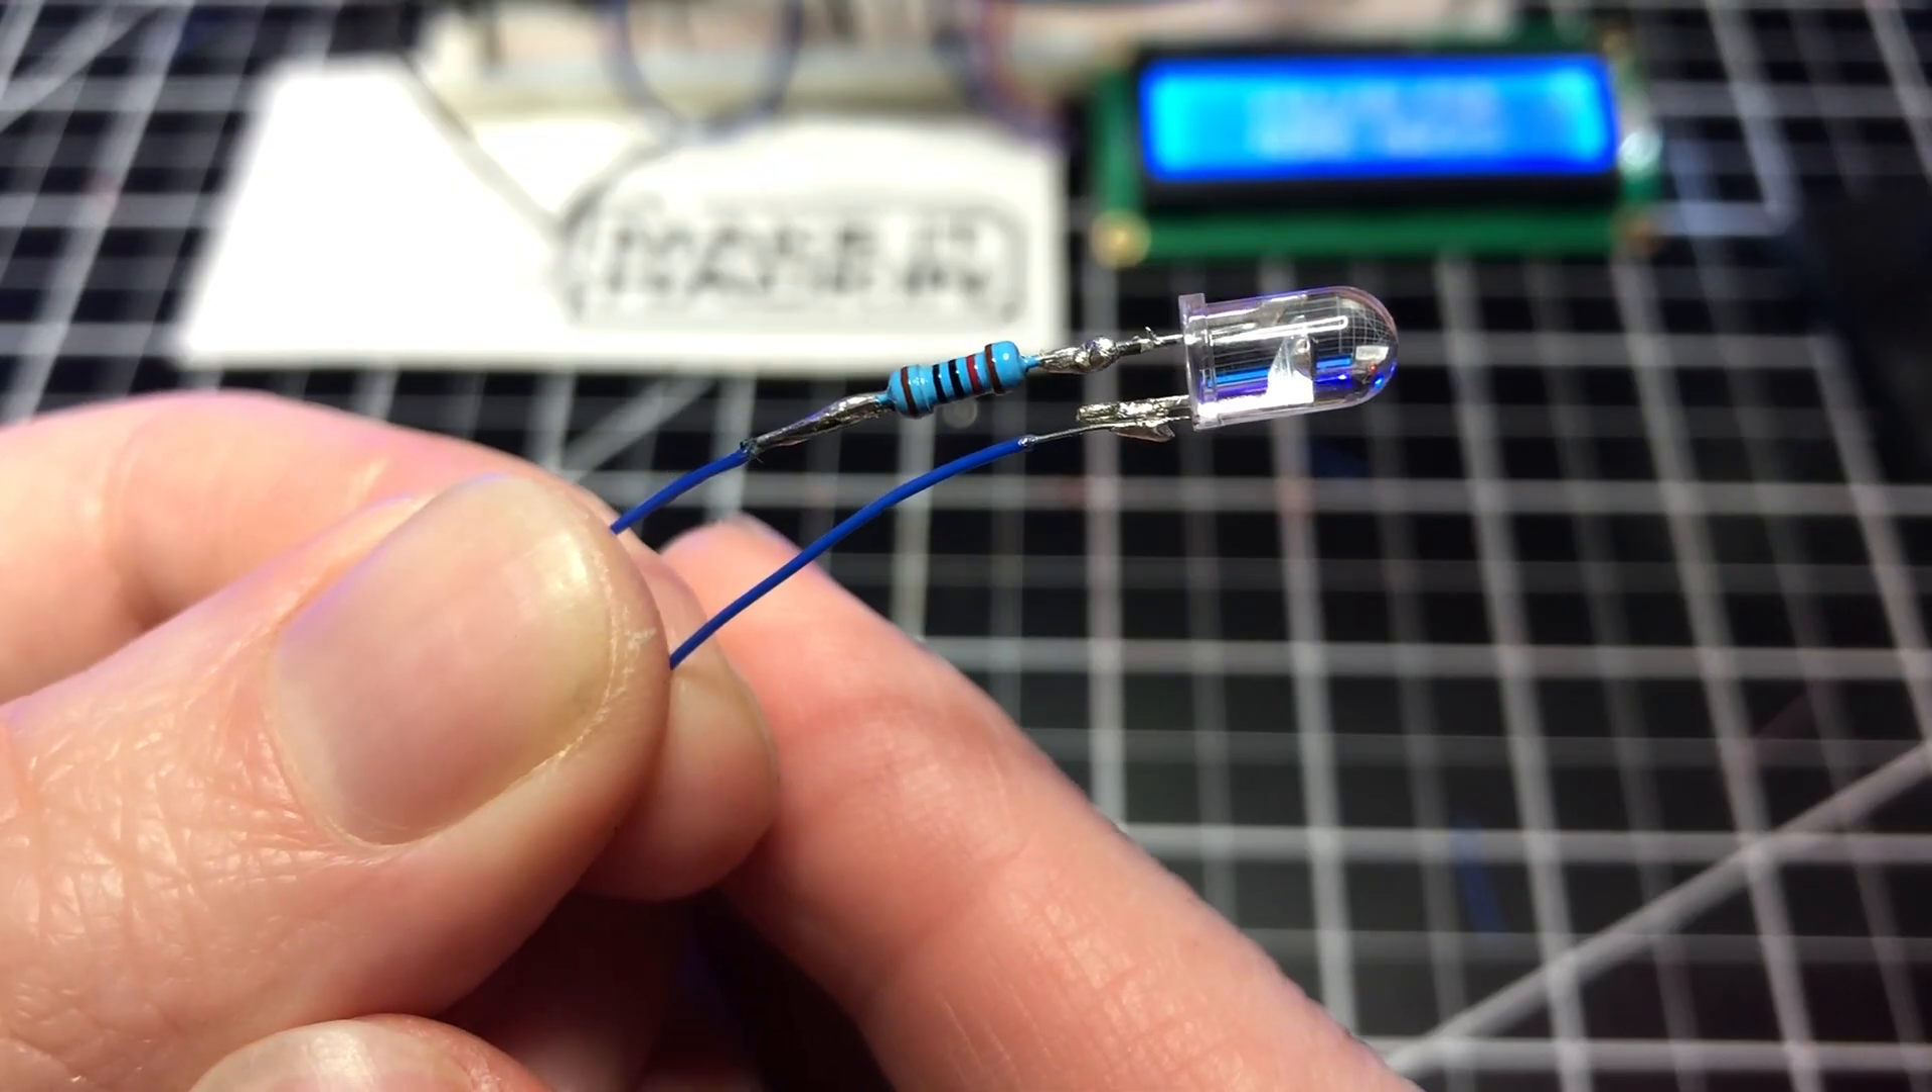Okay, now you should have something that looks like this. One wire is soldered to a resistor which is soldered to the positive pin of the LED and the second wire is soldered to the negative pin of the LED.